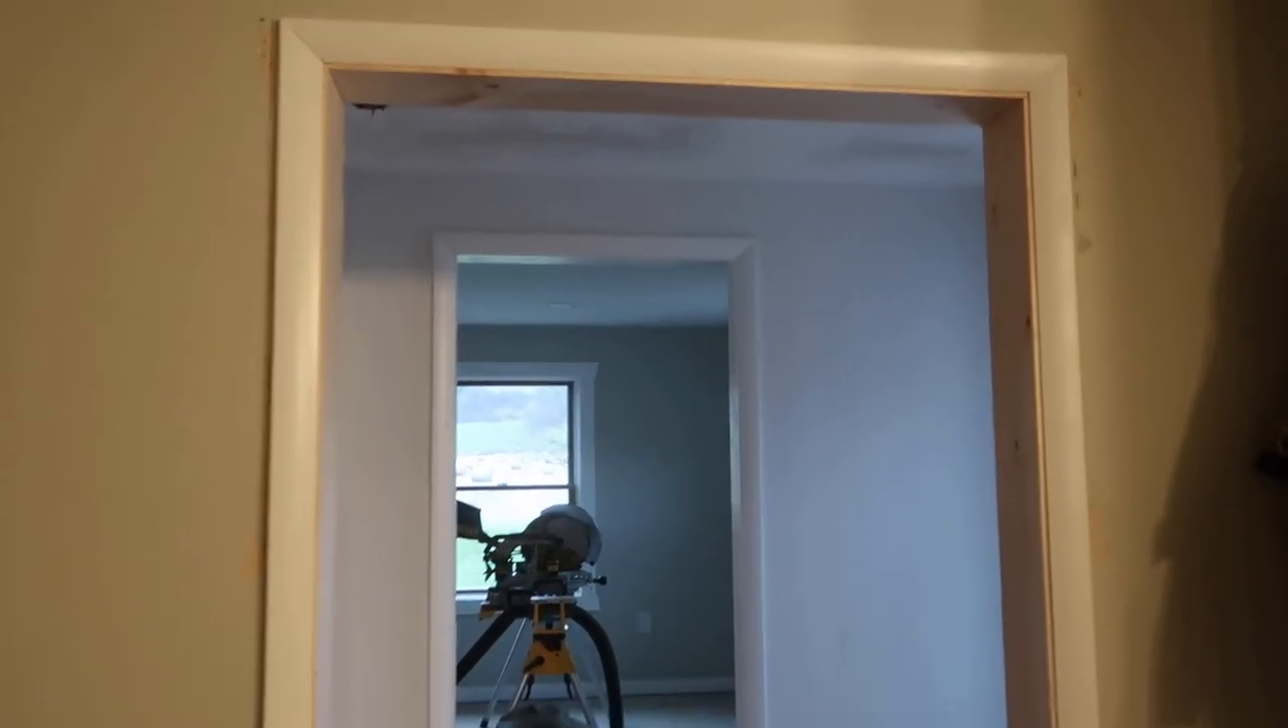So we got the trim up around this door frame.